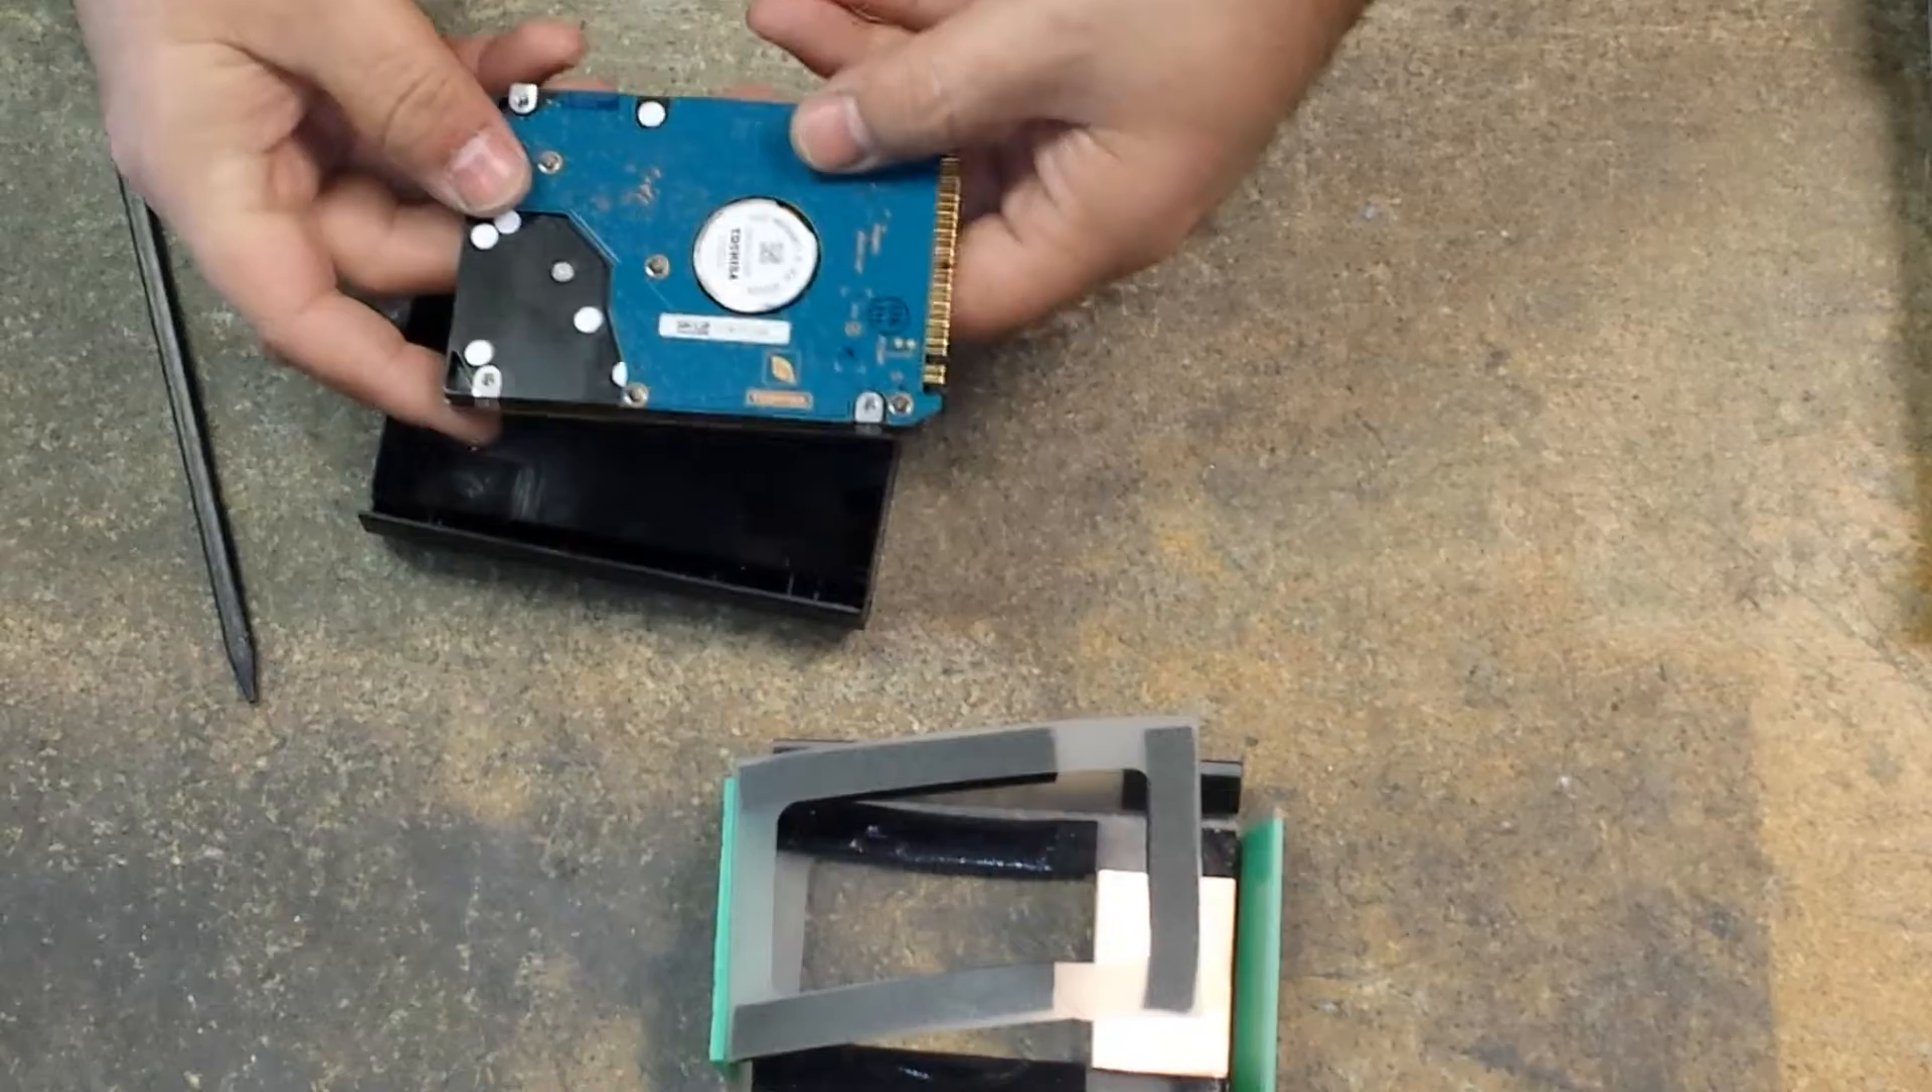At this point, you've successfully removed your IDE hard drive.